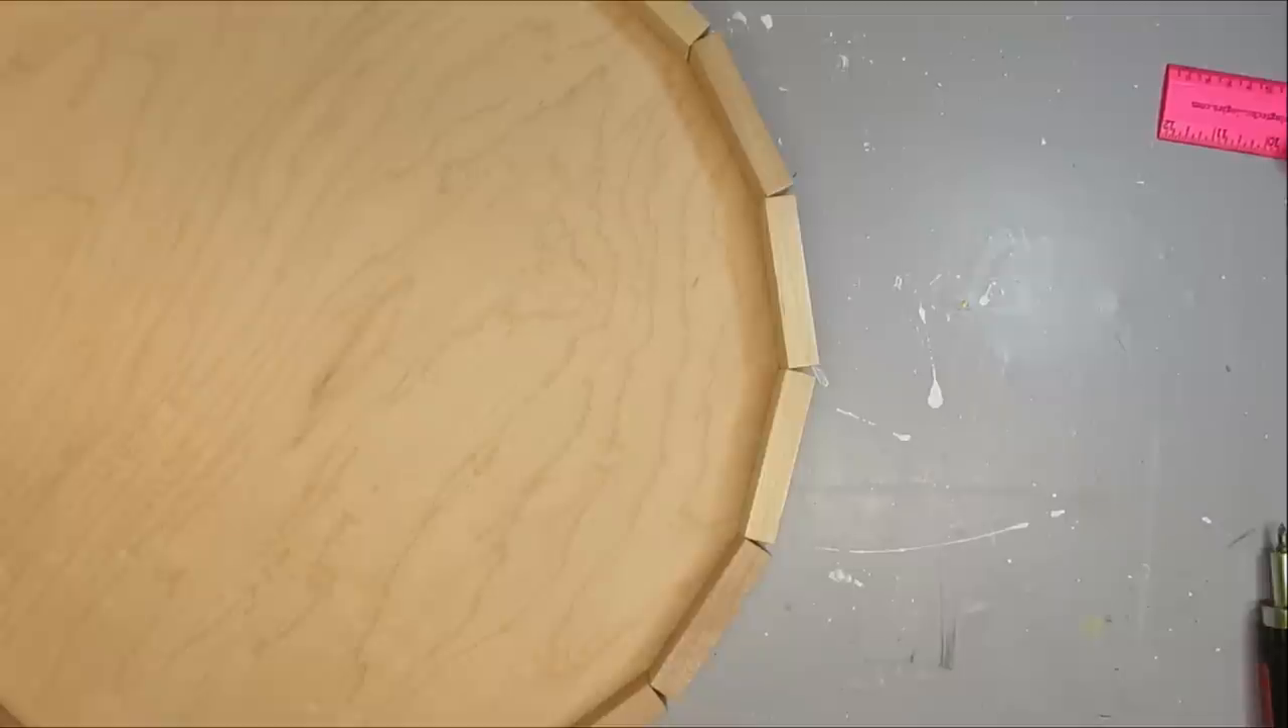What I've done is made sure that all of my Jenga blocks fit.